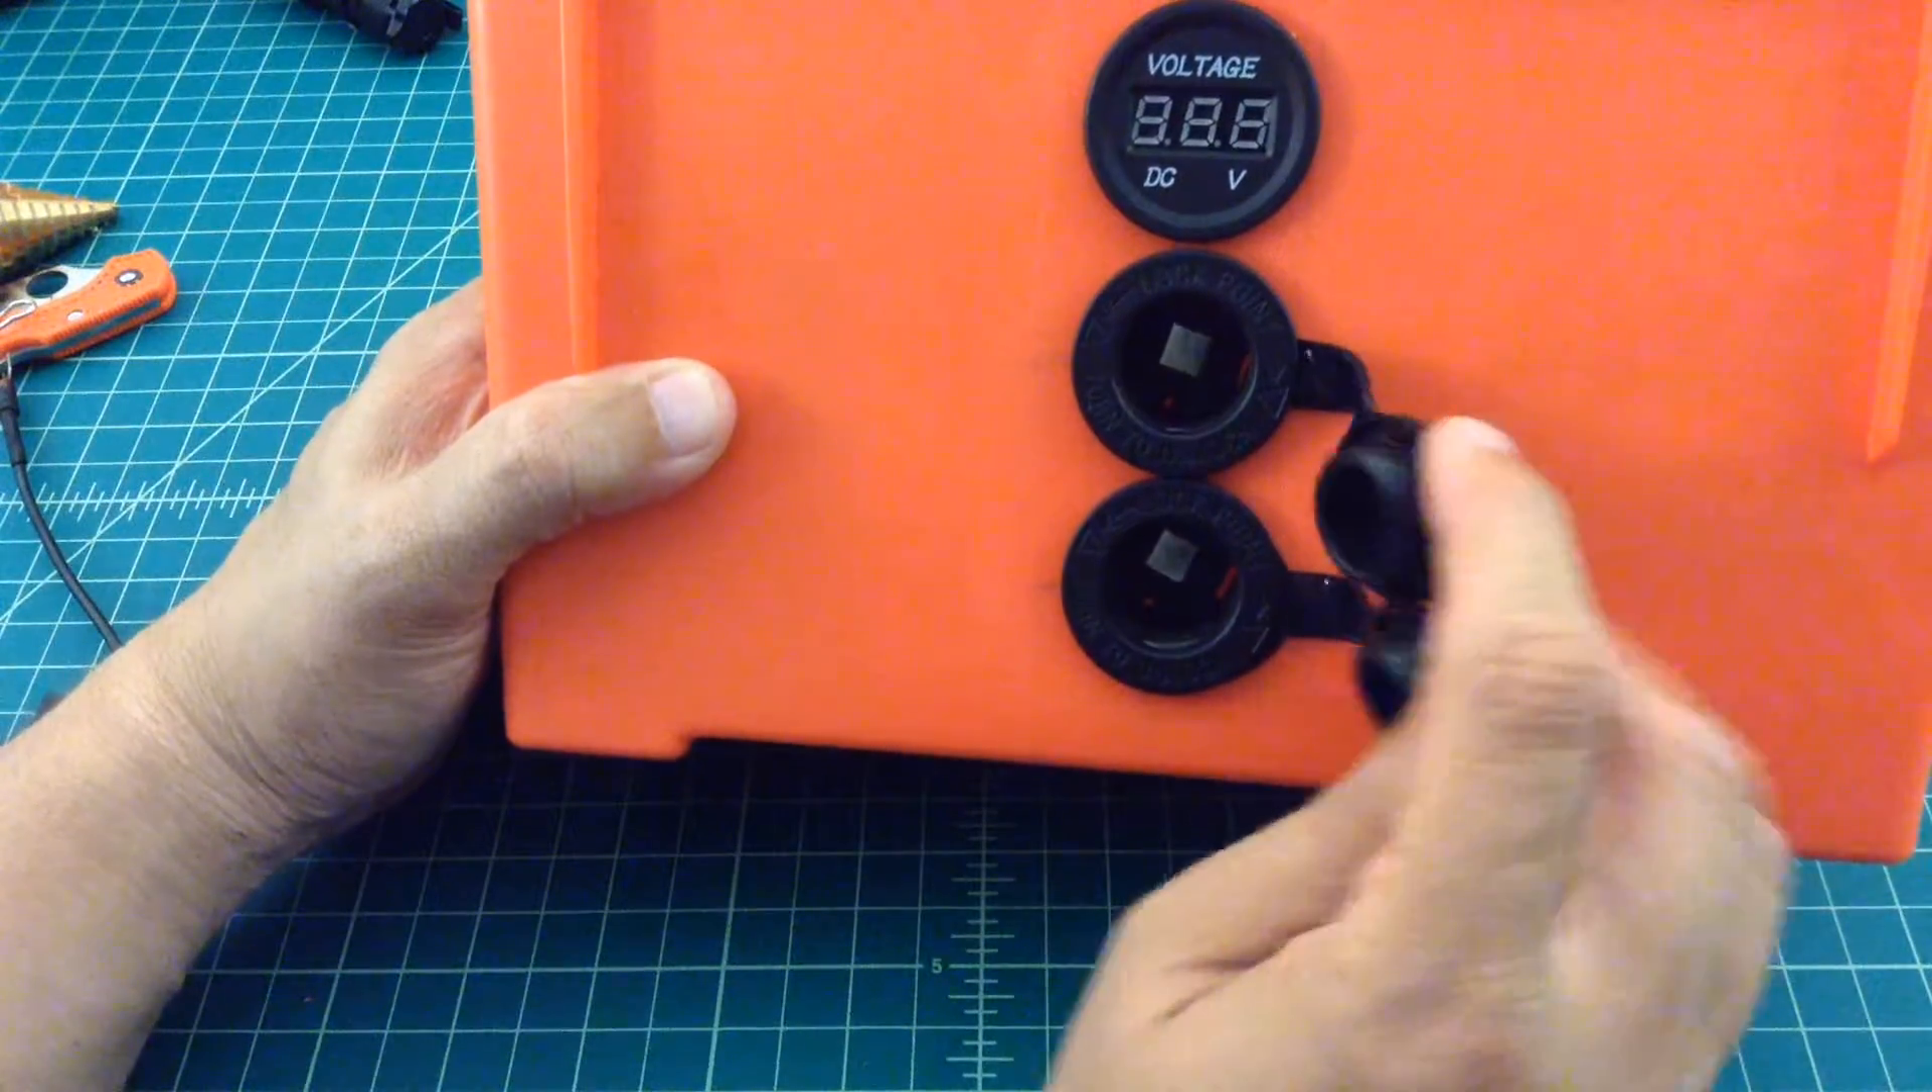I installed the voltmeter and then these are just 12 volt sockets.